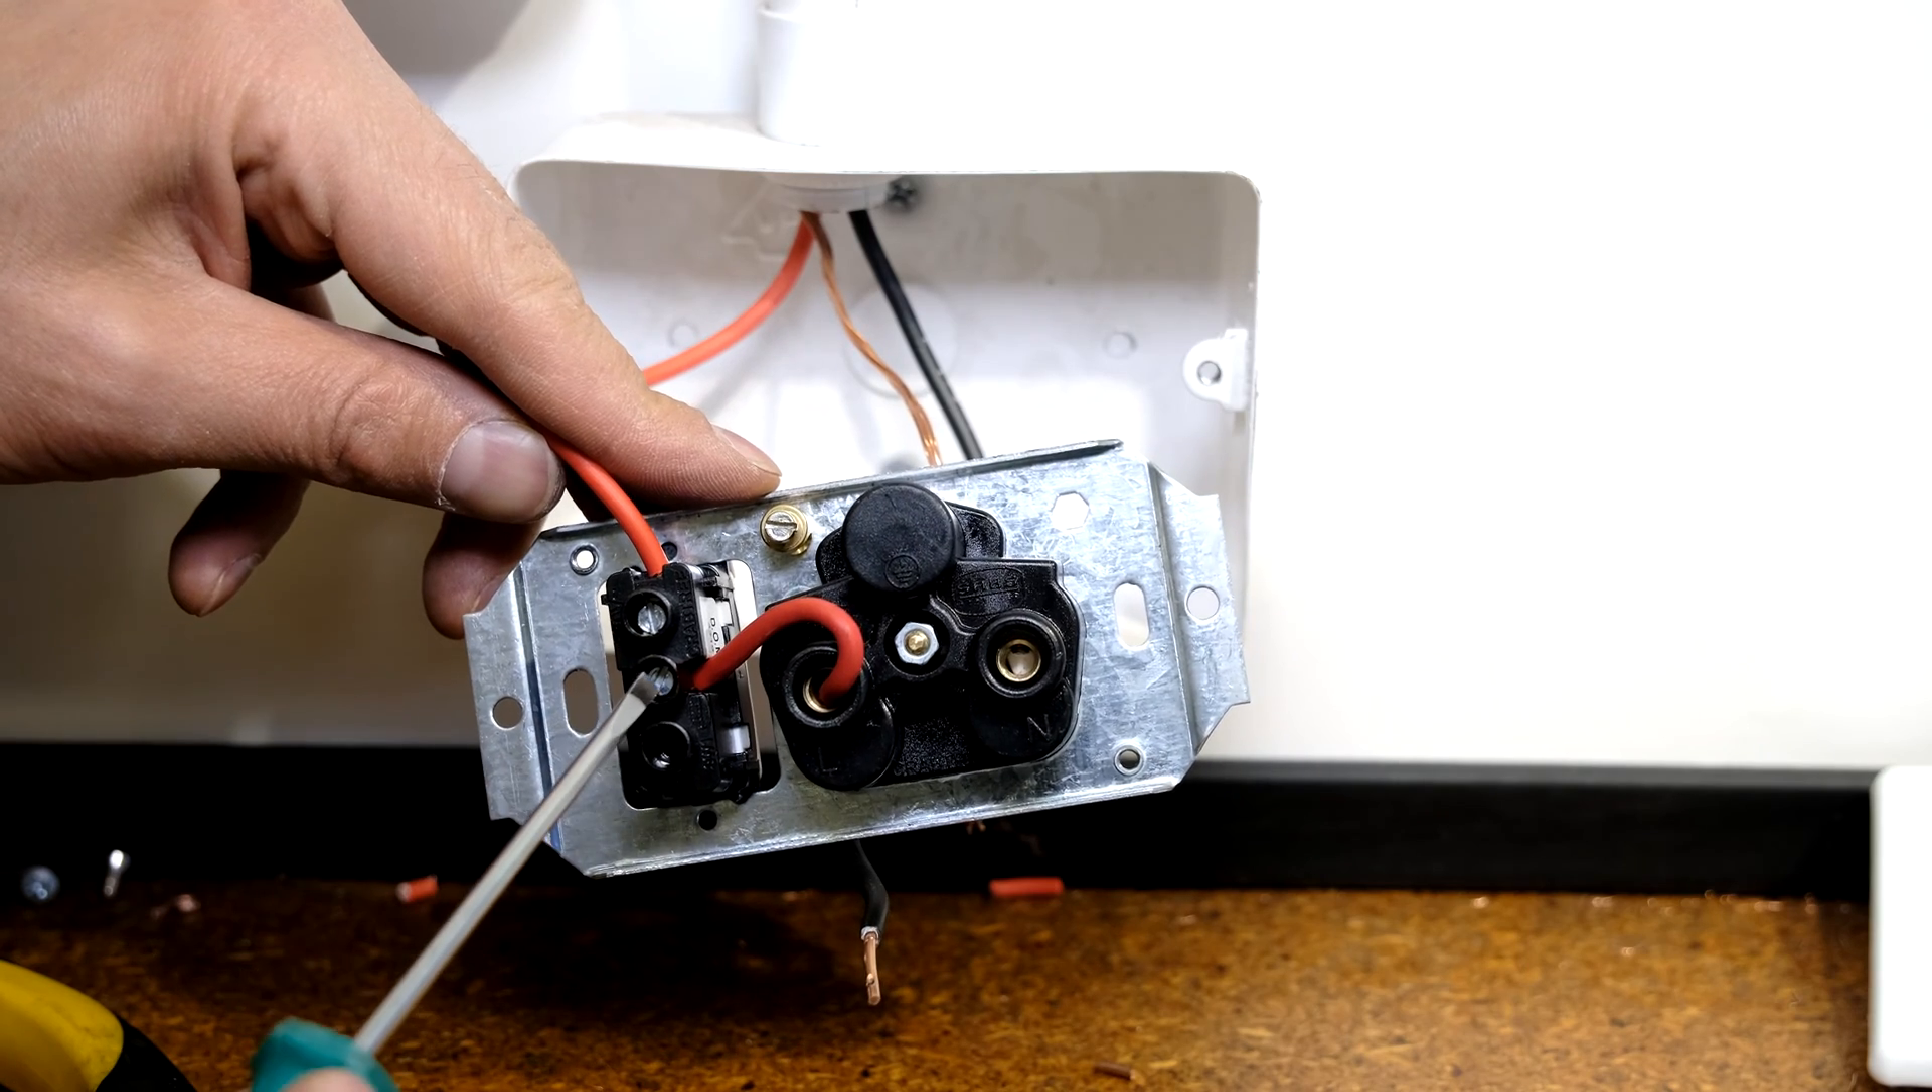There's the live going into the one terminal of the switch the output of the switch going to the live terminal of the plug.